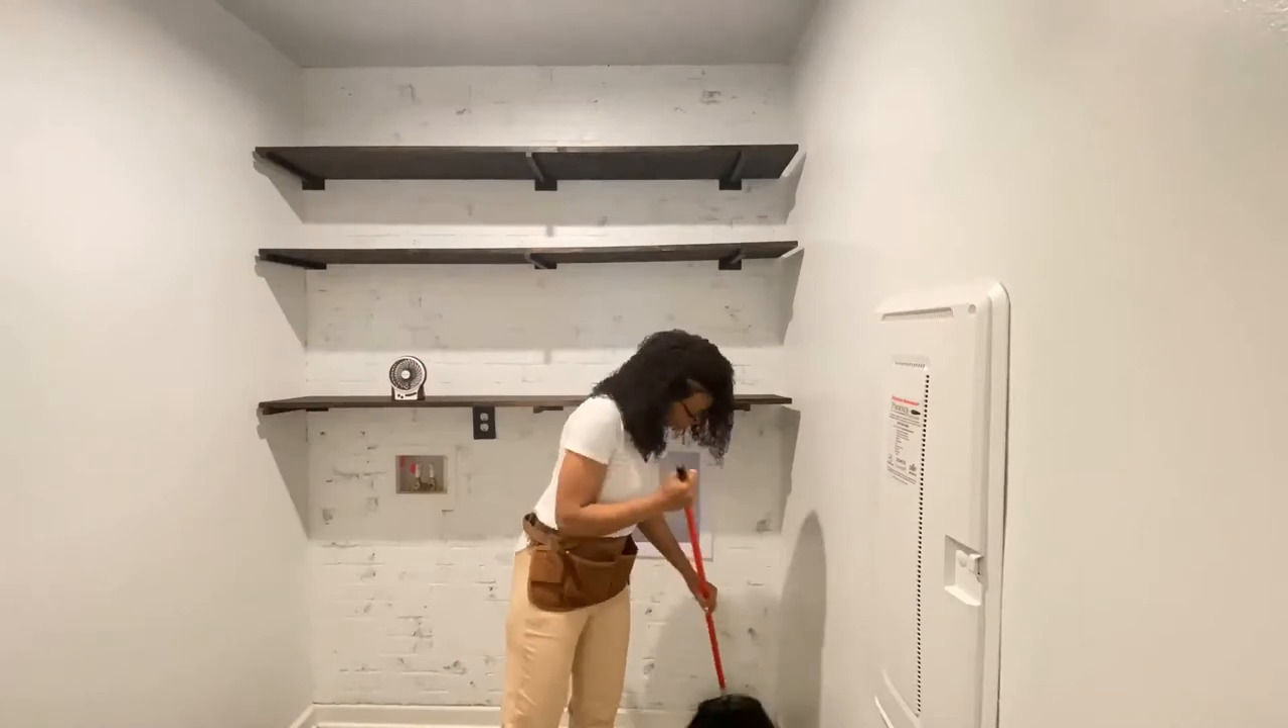And here's the final product of the shelf install.